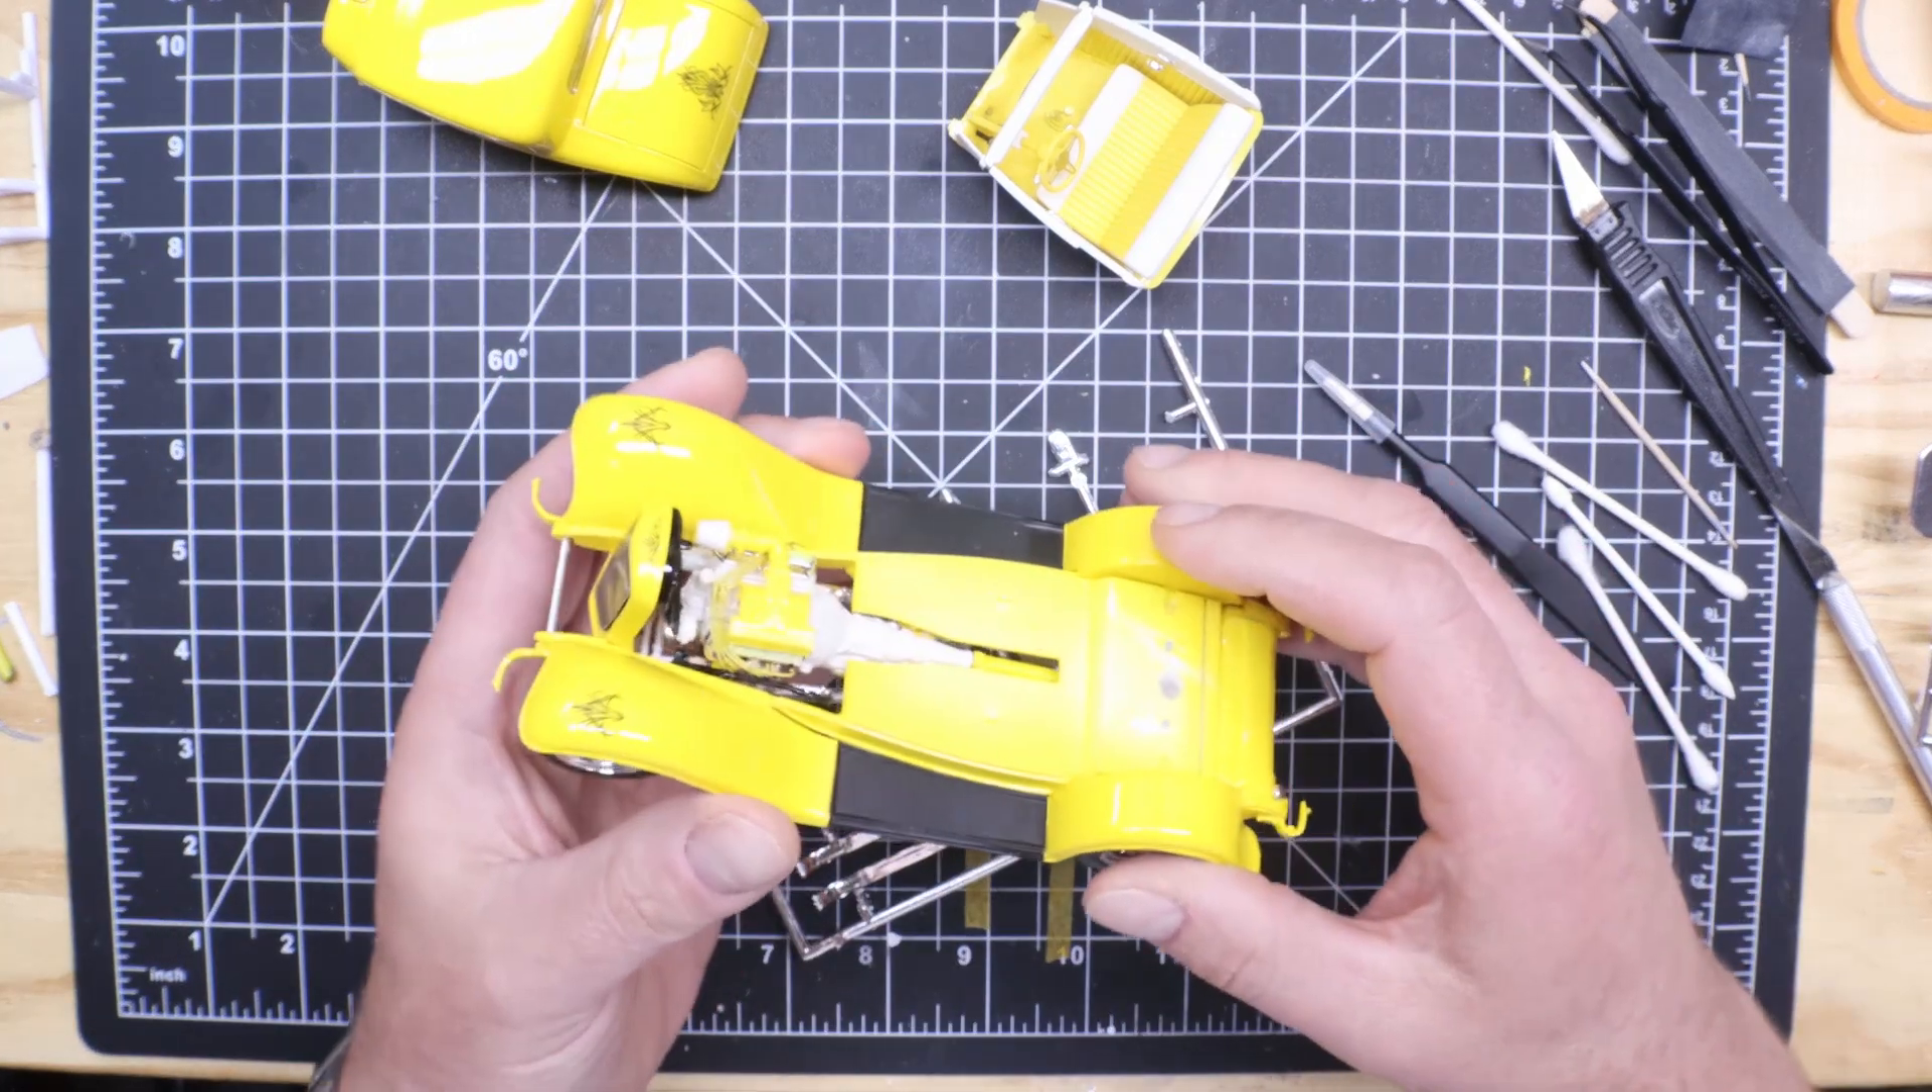The chassis is together. Pretty much. I just have the bumpers to put on. That's all I got left.